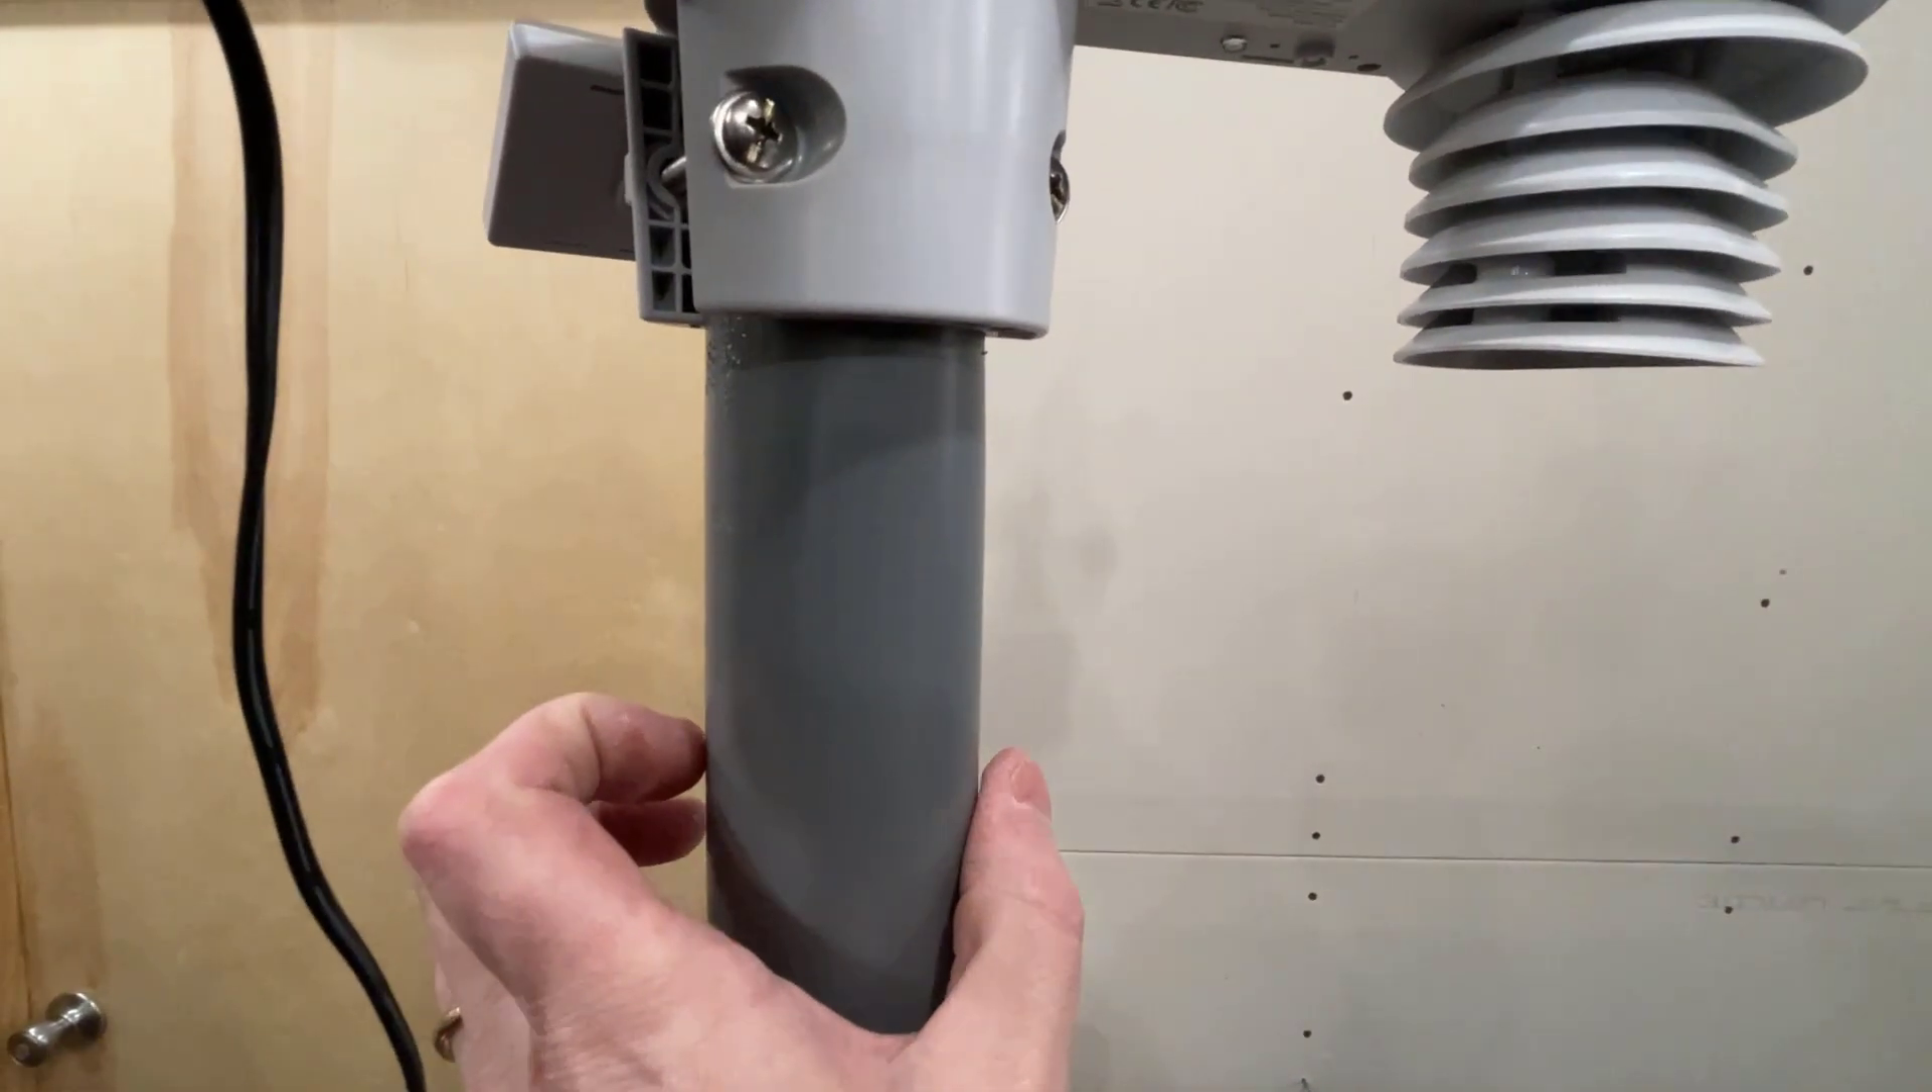Now I've attached the weather station to the pvc.